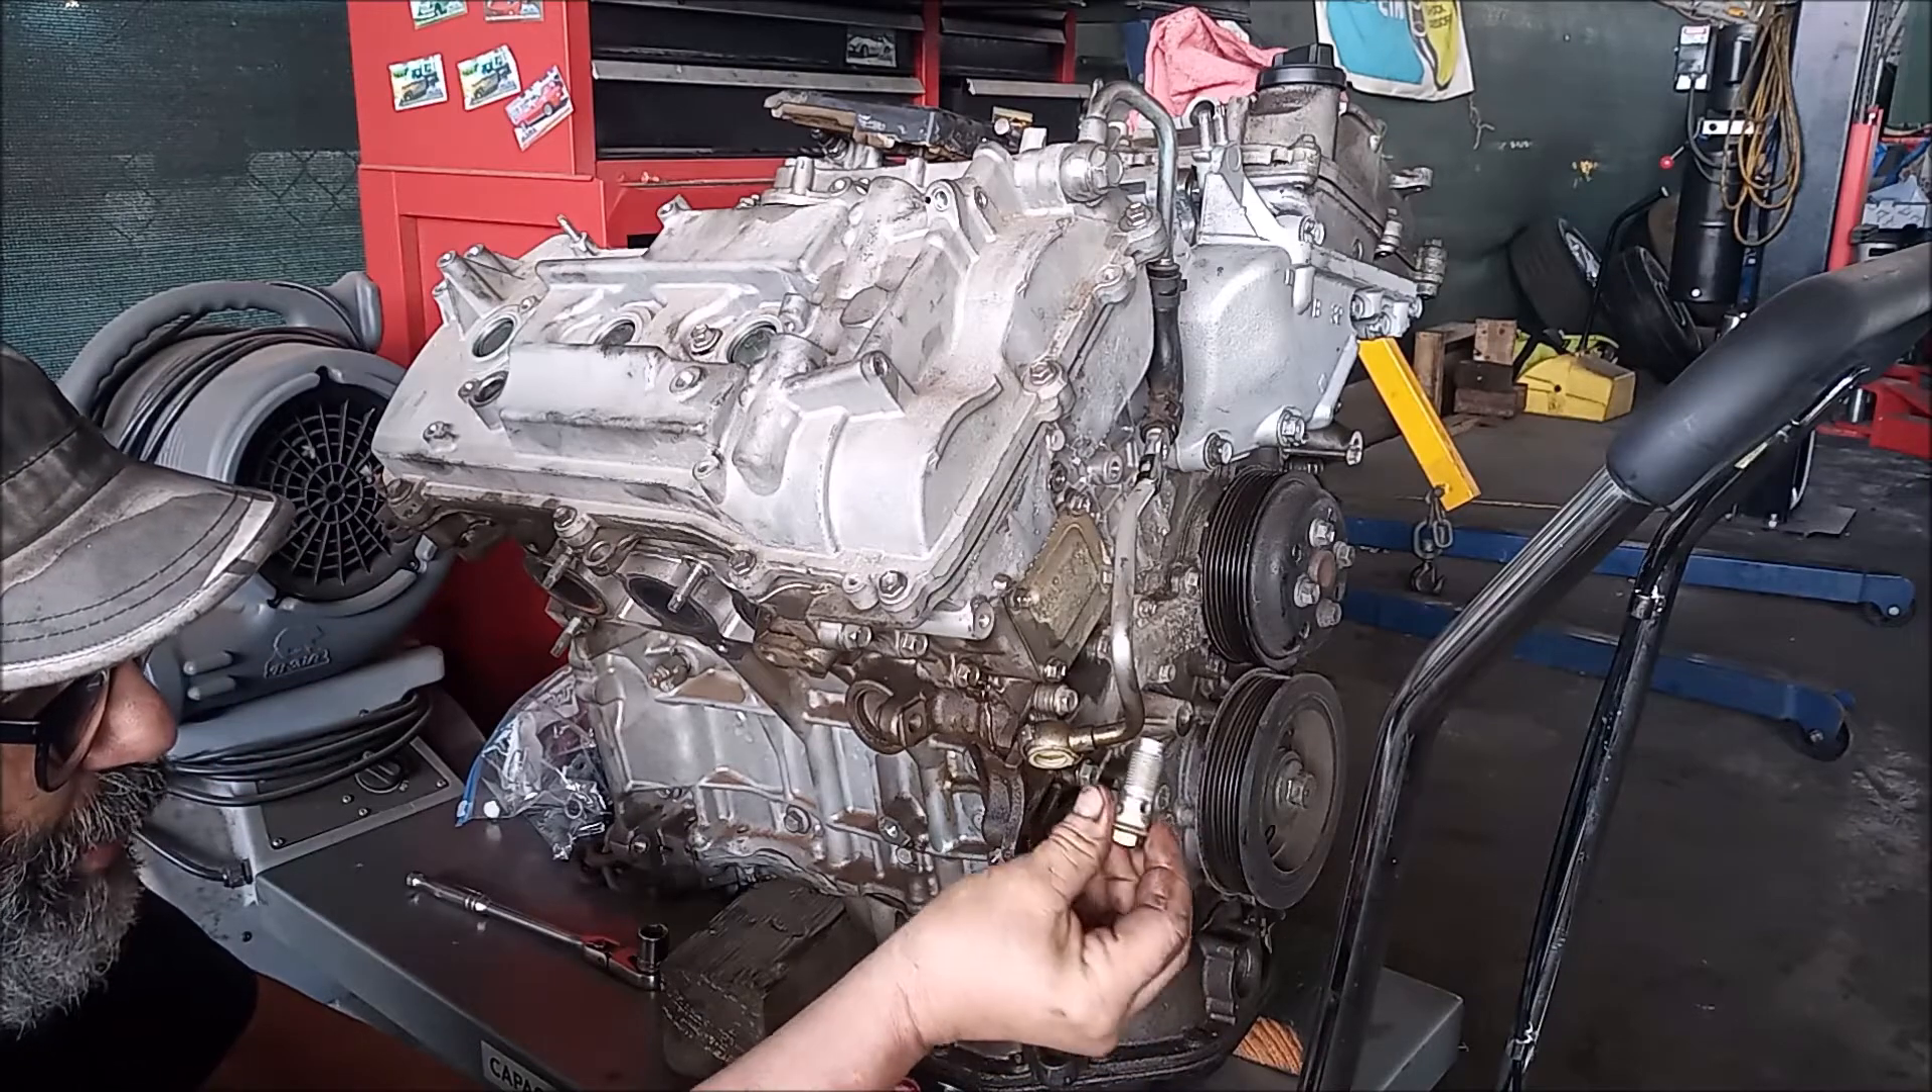So now we have one of the banjo bolts is out.